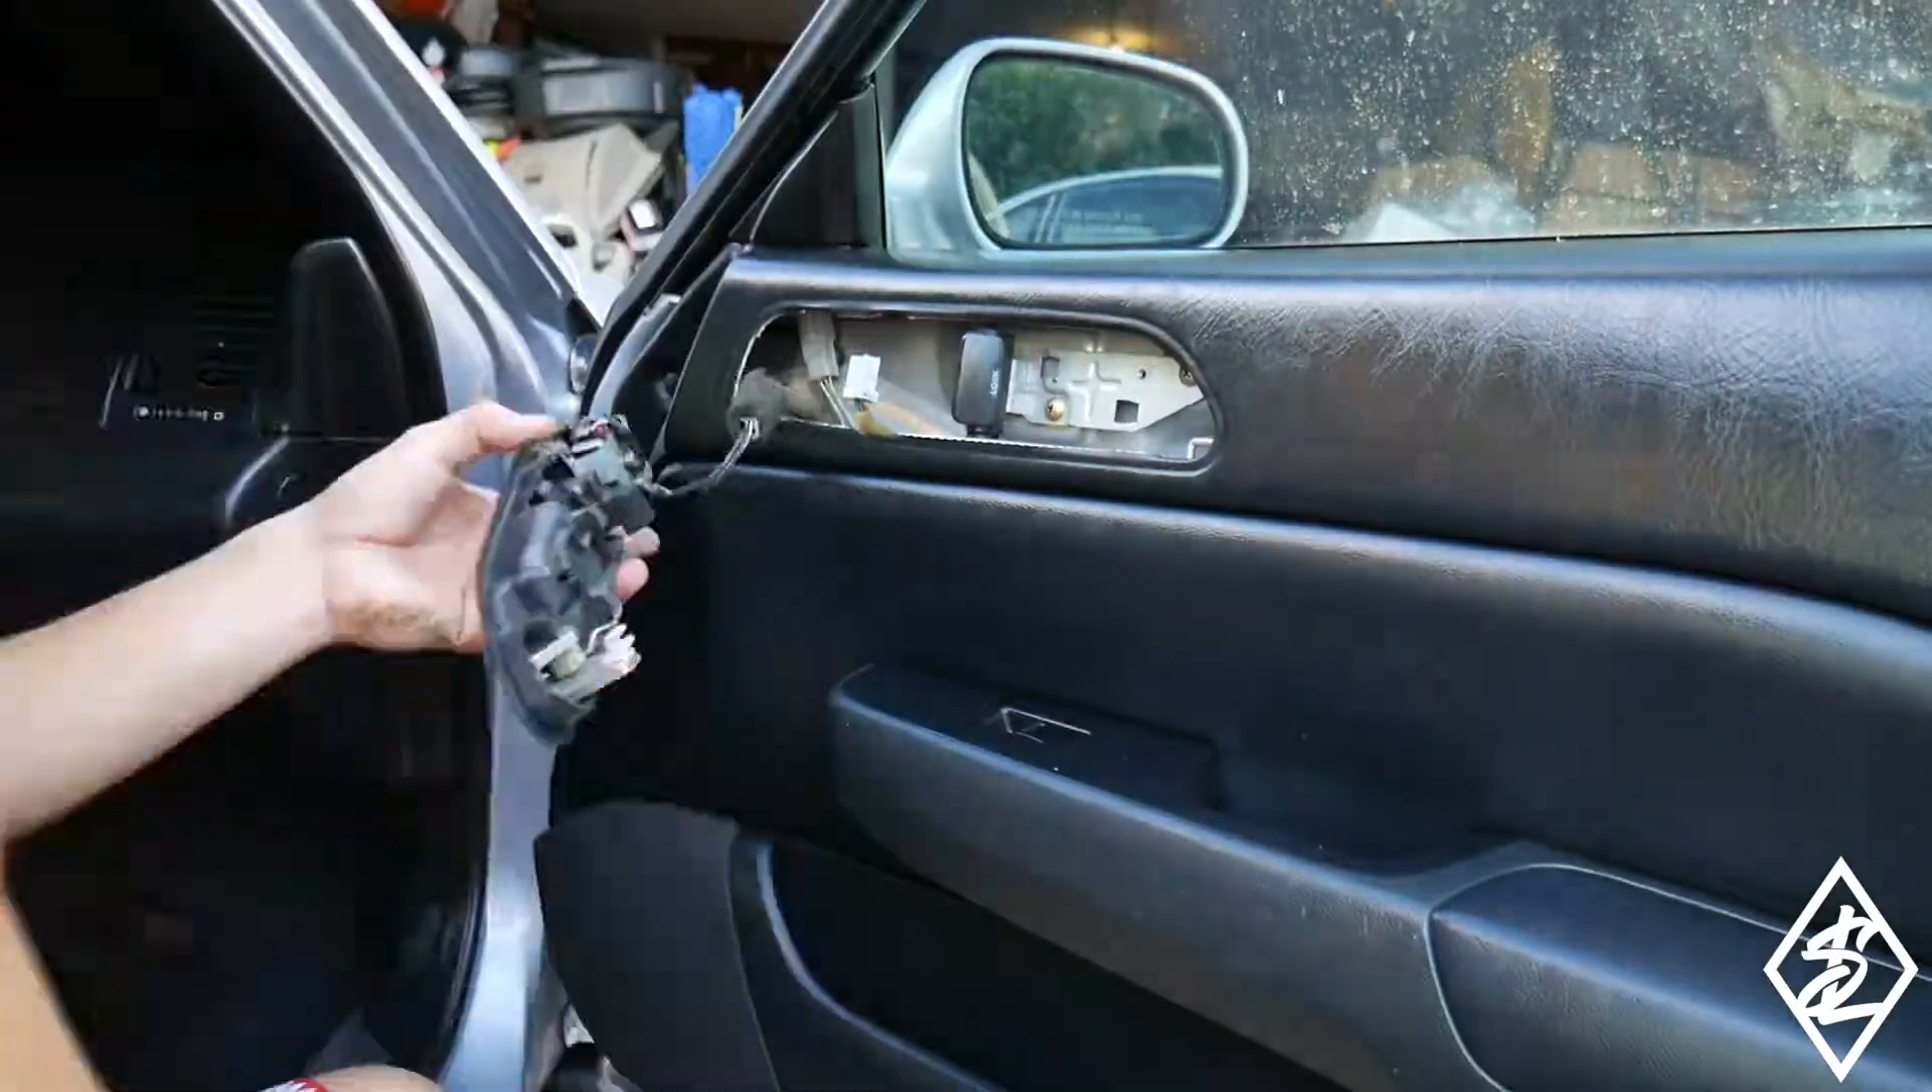Here's the handle is fully taken off of the door panel.